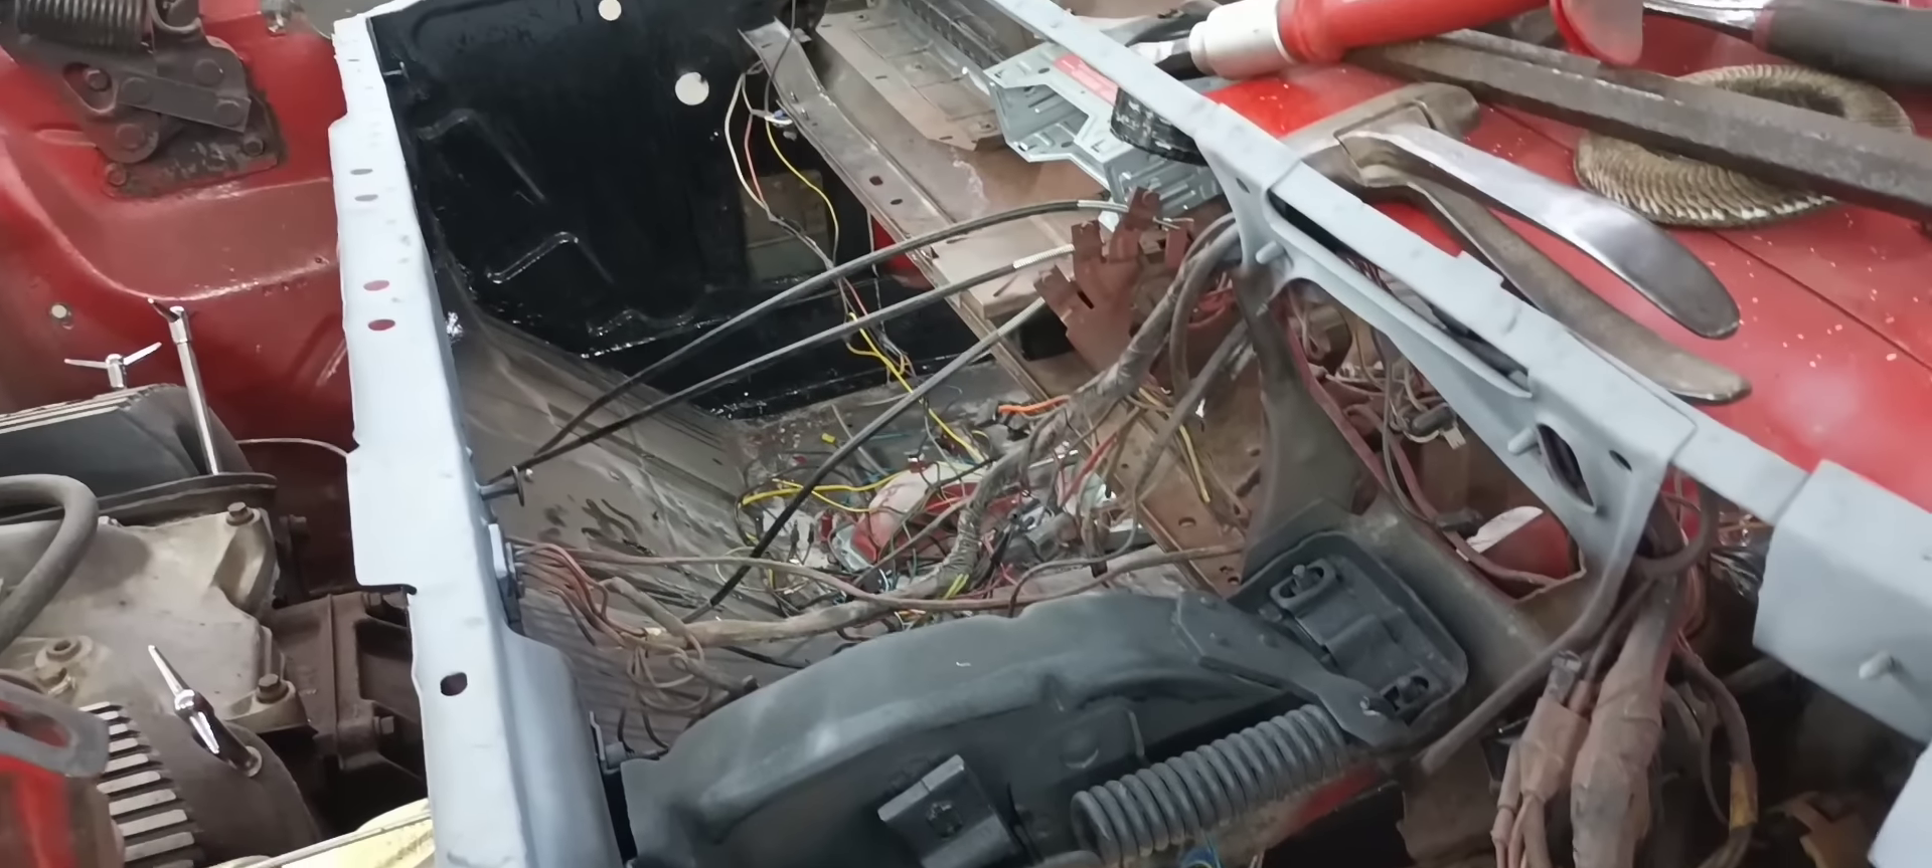Coming here this morning, I got most of this wiring cut down and loose.